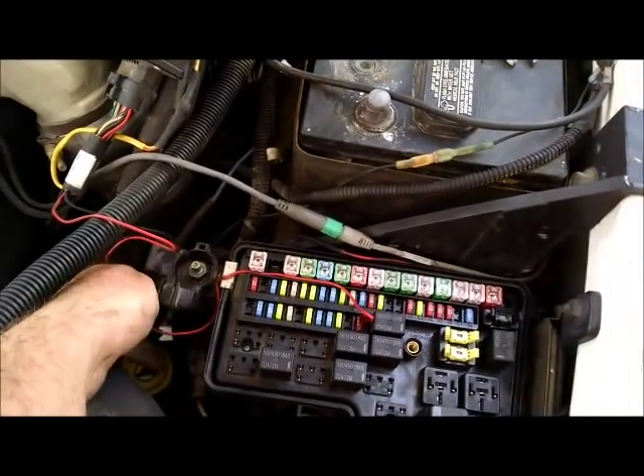Okay now as you see we have the fuse box completely mounted back in.